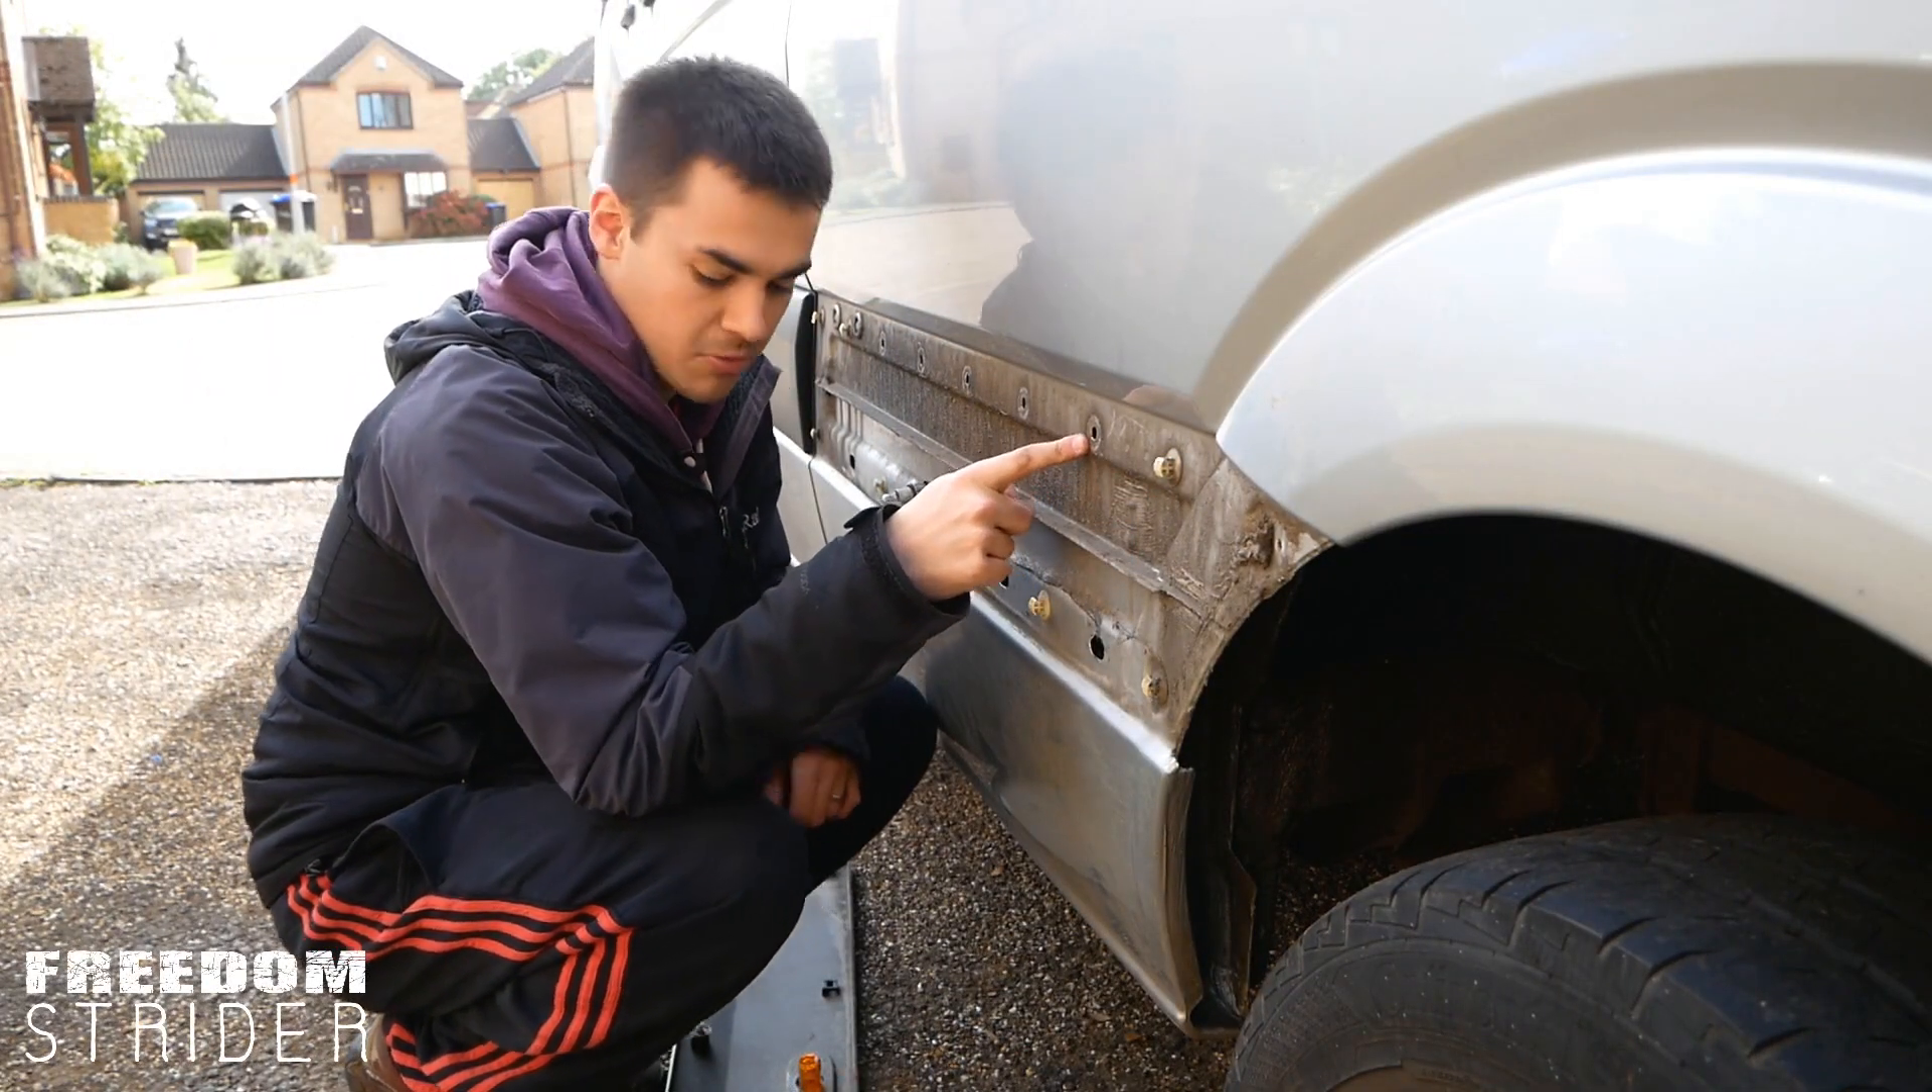Now as you can see some of these plastic clips have stayed in the van. Some of them have popped right out and are actually resting on the plastic here.